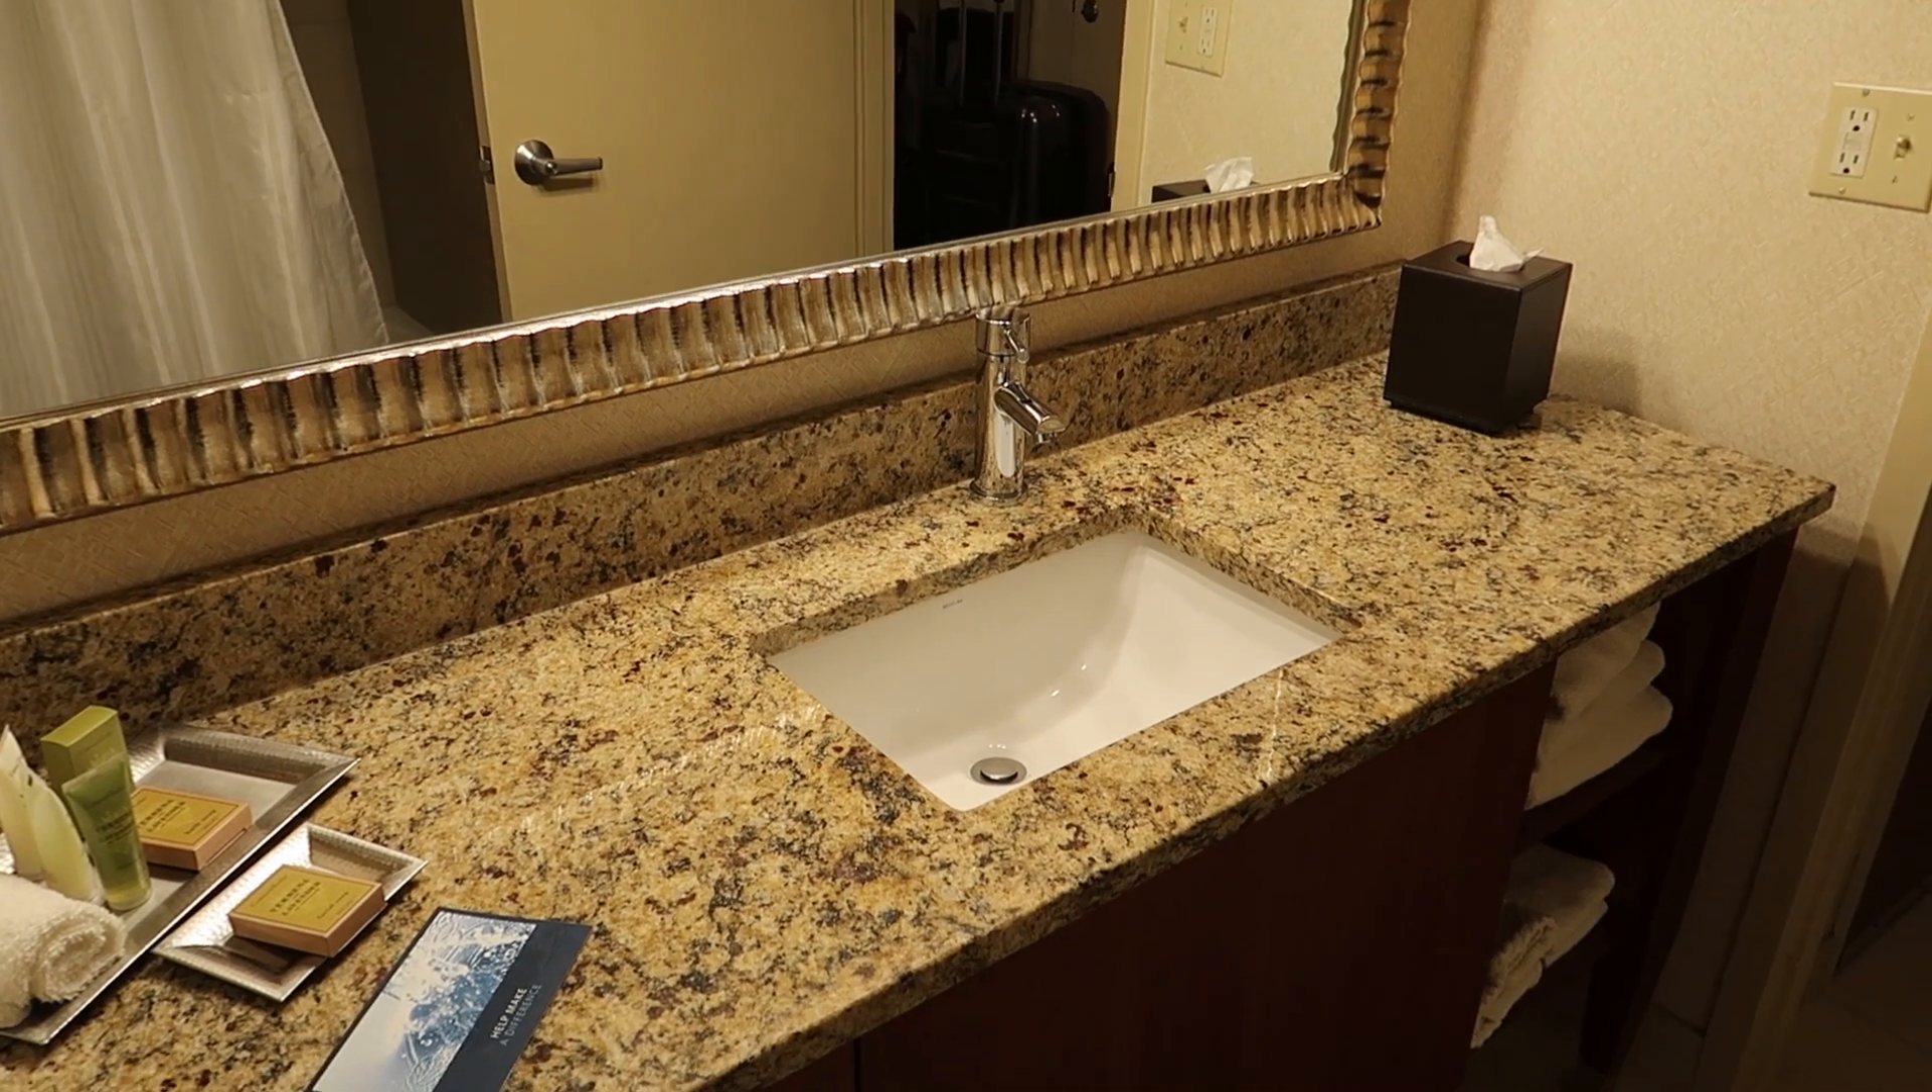And speaking of the wash basin, what was Hilton thinking with this faucet? It is too far away from the sink so when it's on a low setting the water doesn't even reach the sink and drips everywhere.